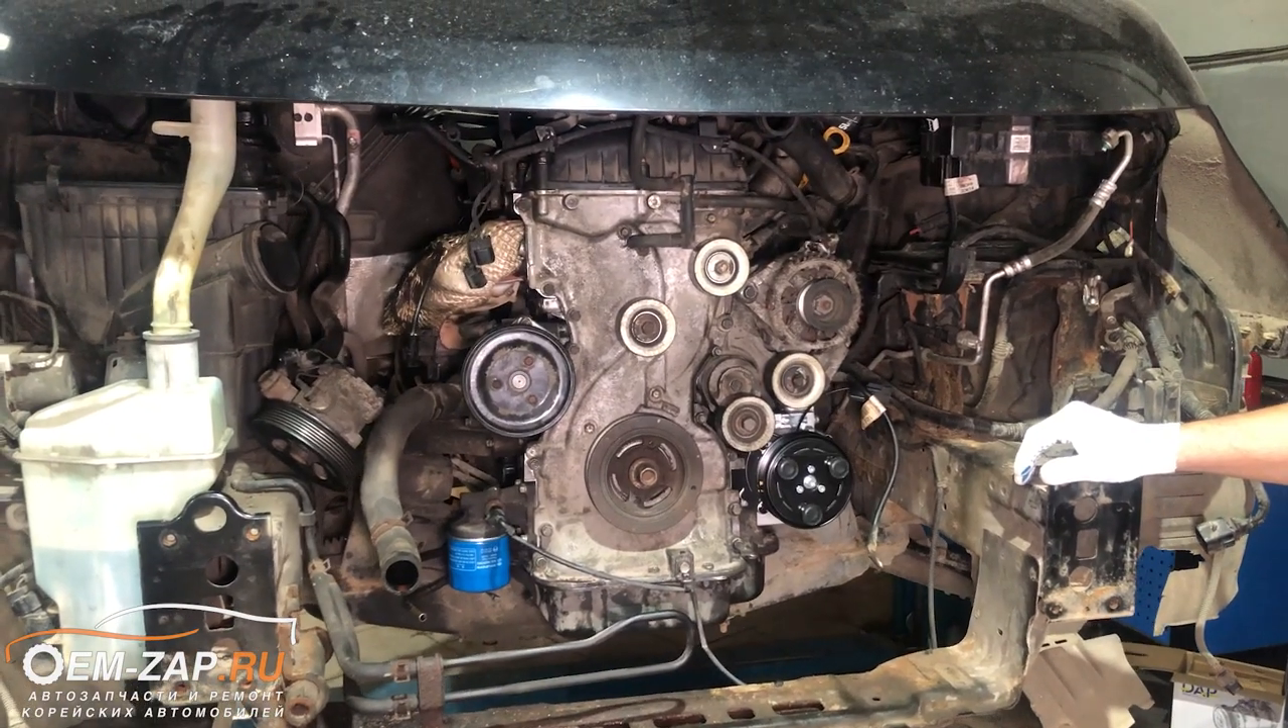Ну что же, вот наш G4 KG и собран, и установлен на автомобиль.